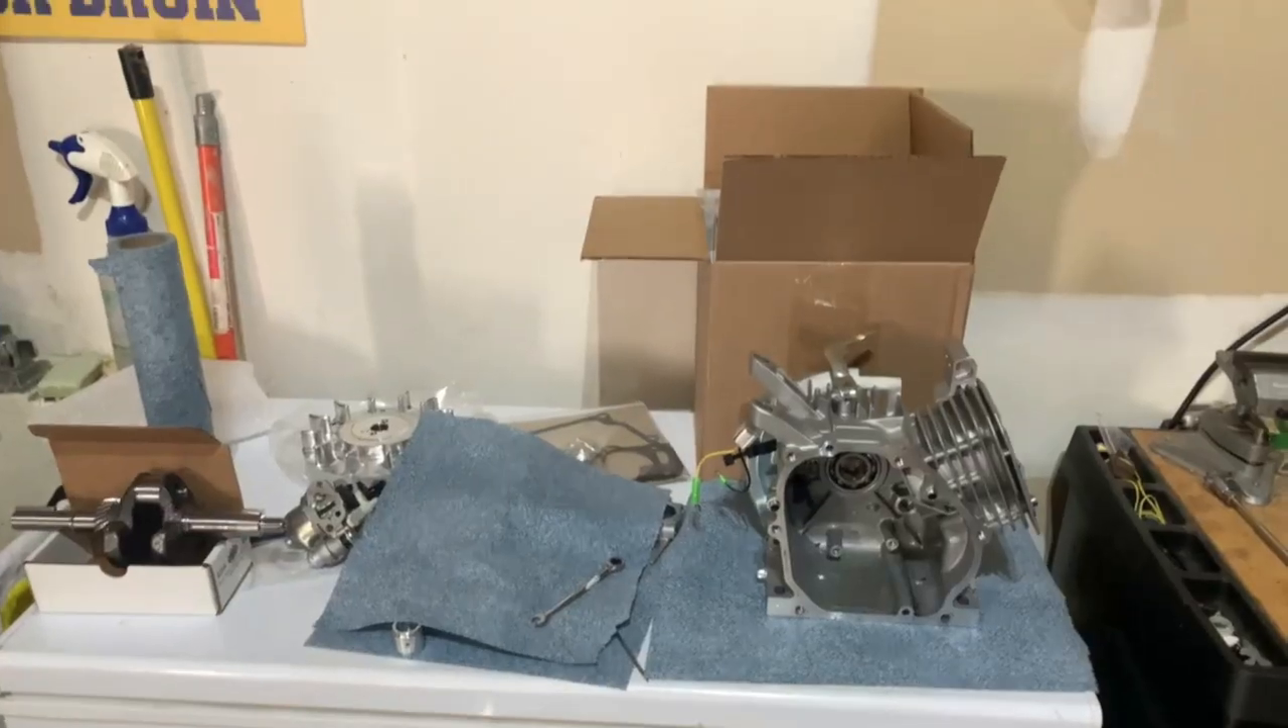Now the engine's finally ready to be worked on everything's out of it.